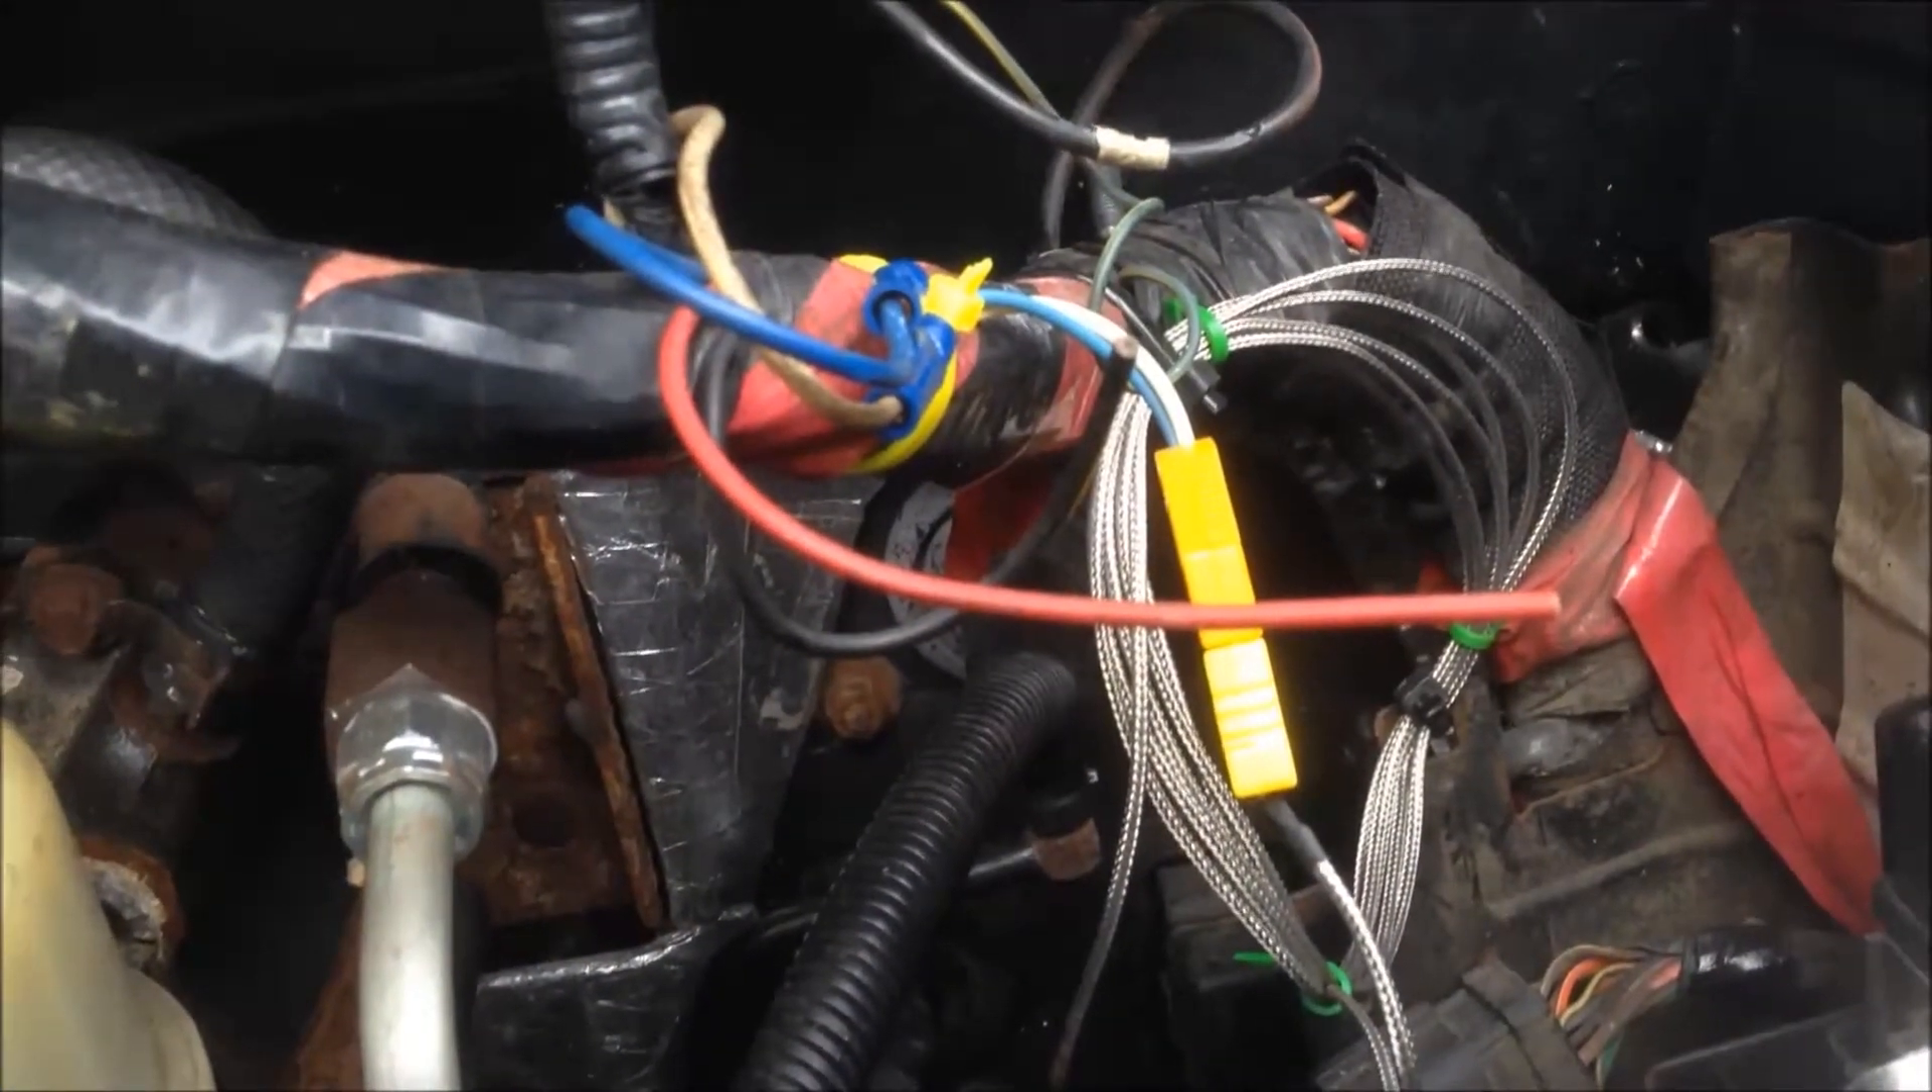You can see there's some wires here that are not terminated.